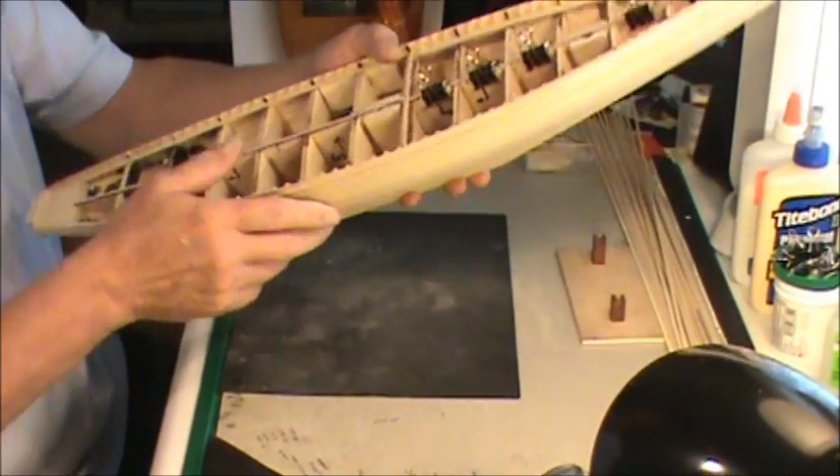I started planking the deck. I got one board on Right down the center.